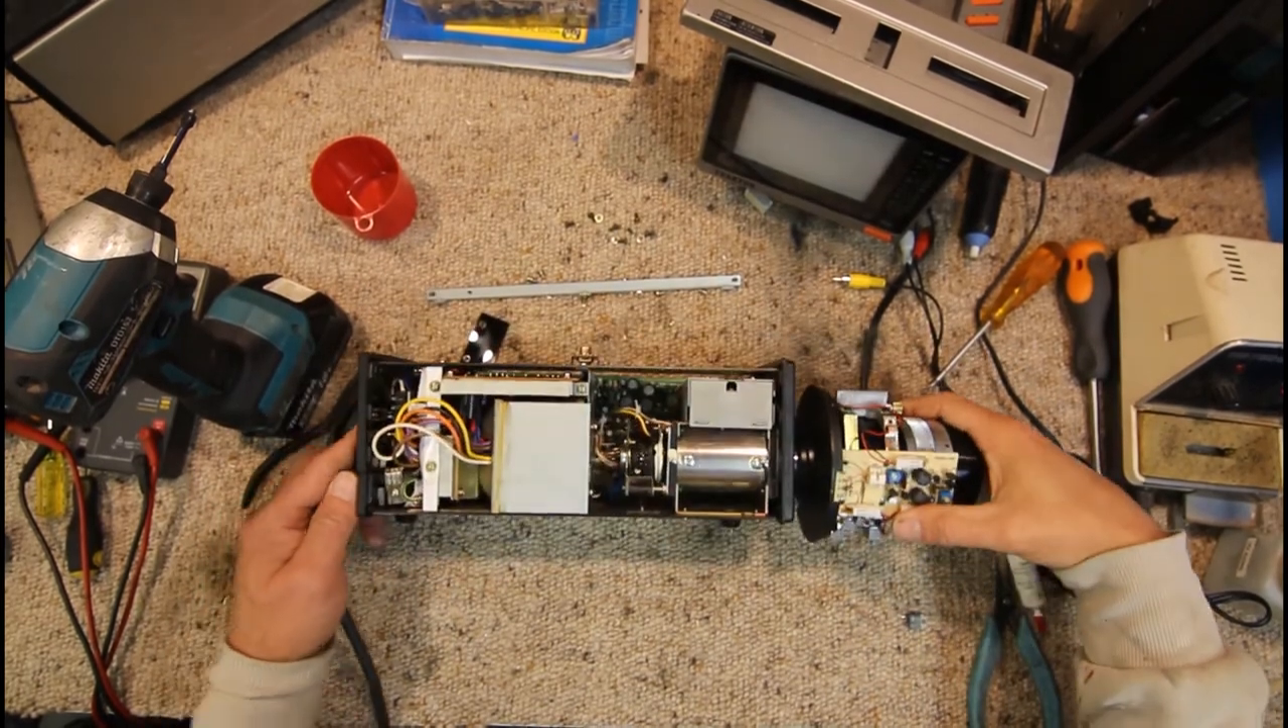Okay i've taken the covers off the camera here so we're gonna have a look inside of the camera.